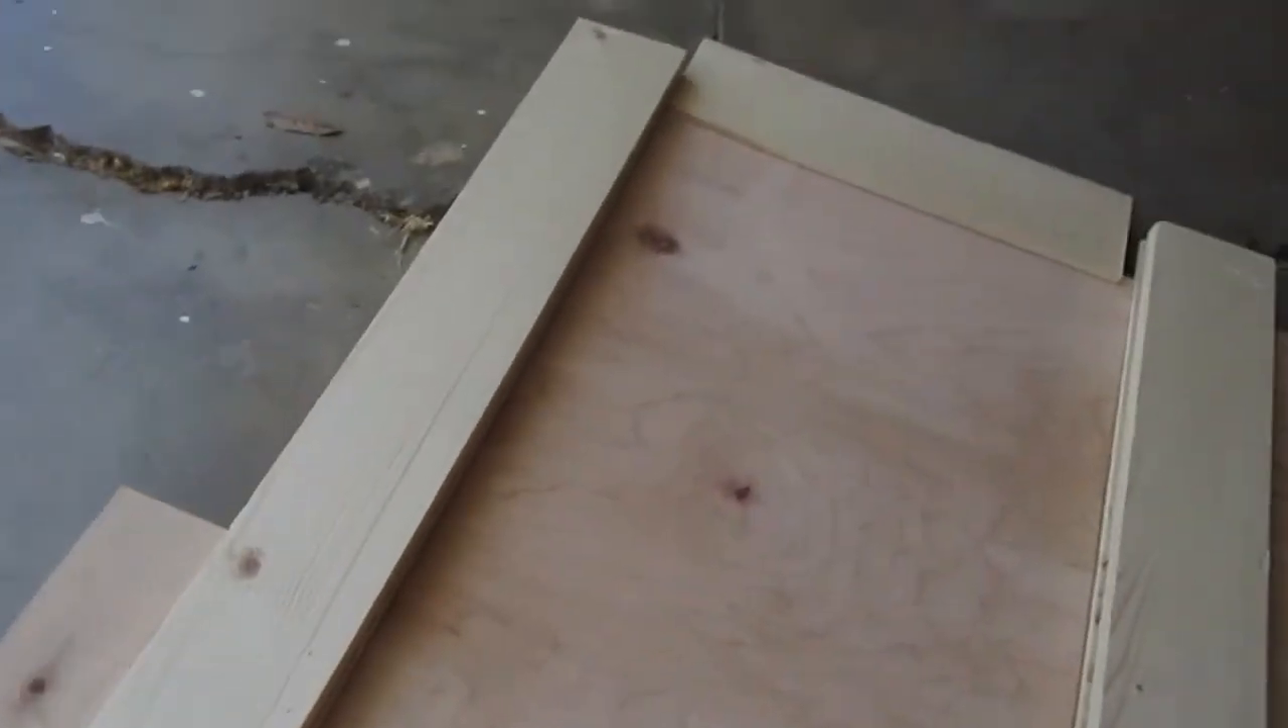We've got our vertical pieces in place and we've got them fitted on either side of the centerpiece of our face plate.